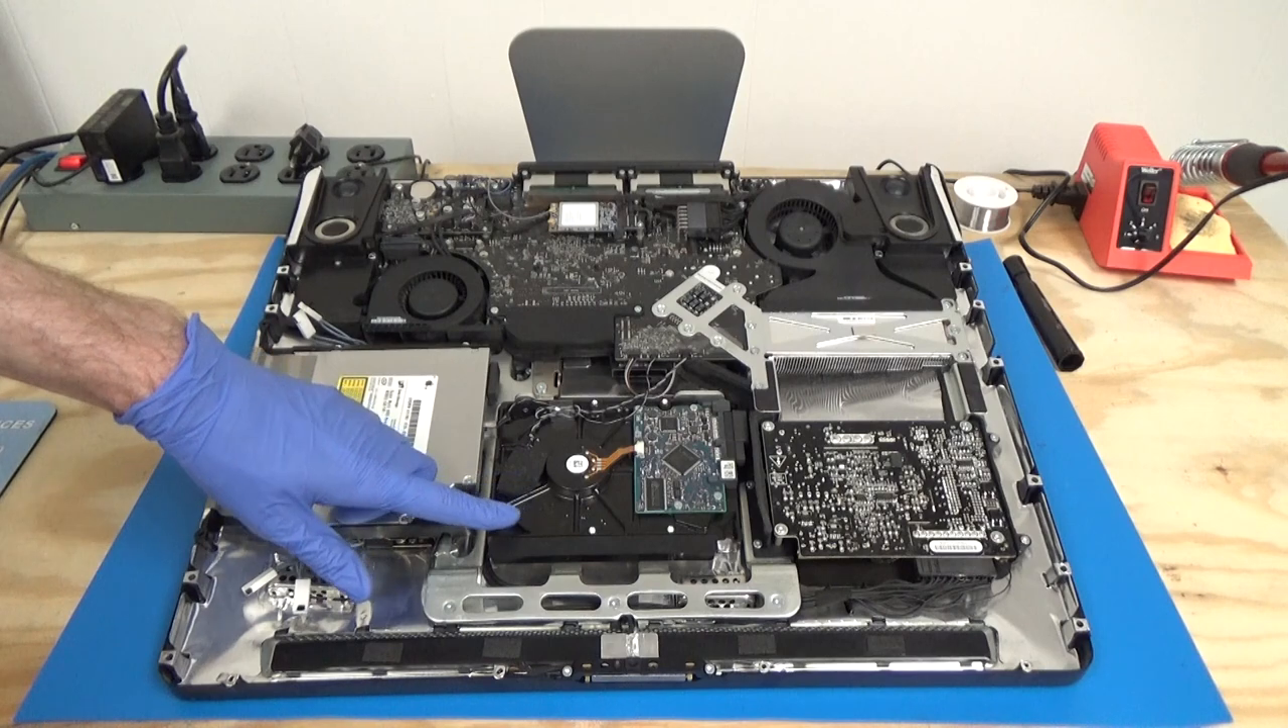All right now we have our display panel out of the way.